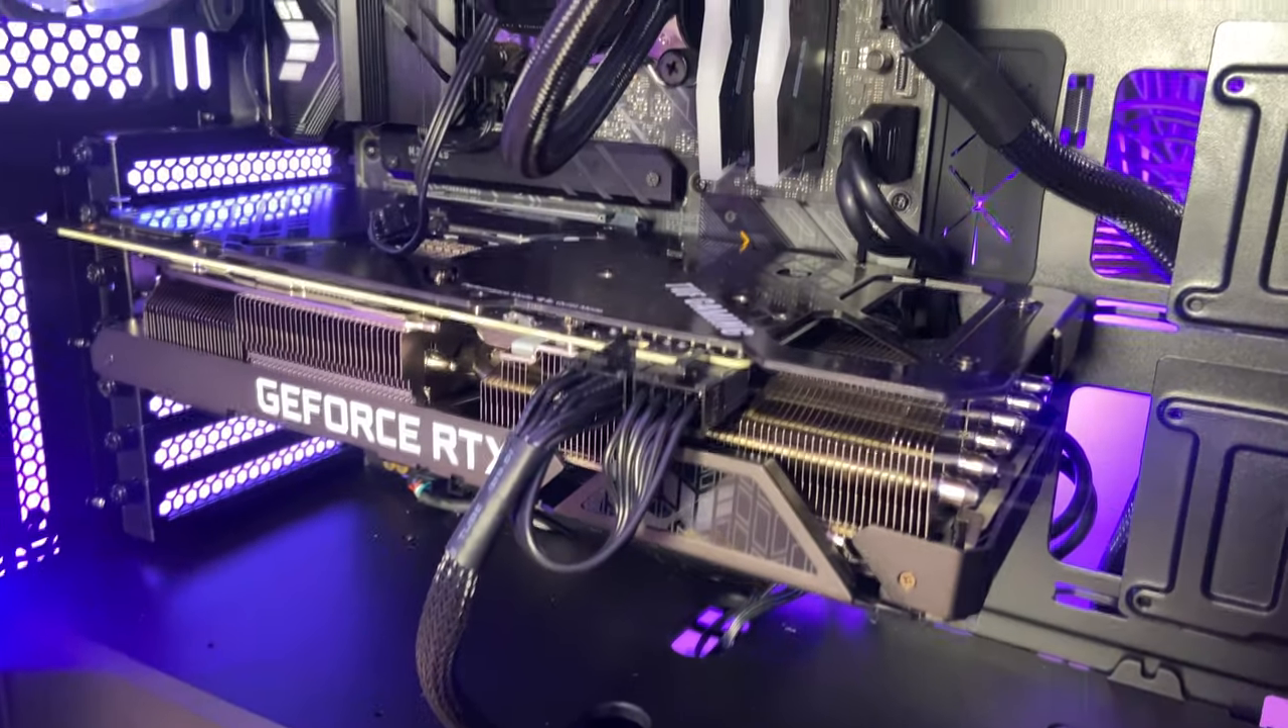Bon, les gars, j'ai installé la carte graphique, mais là, ce n'est pas tout de suite le sujet.